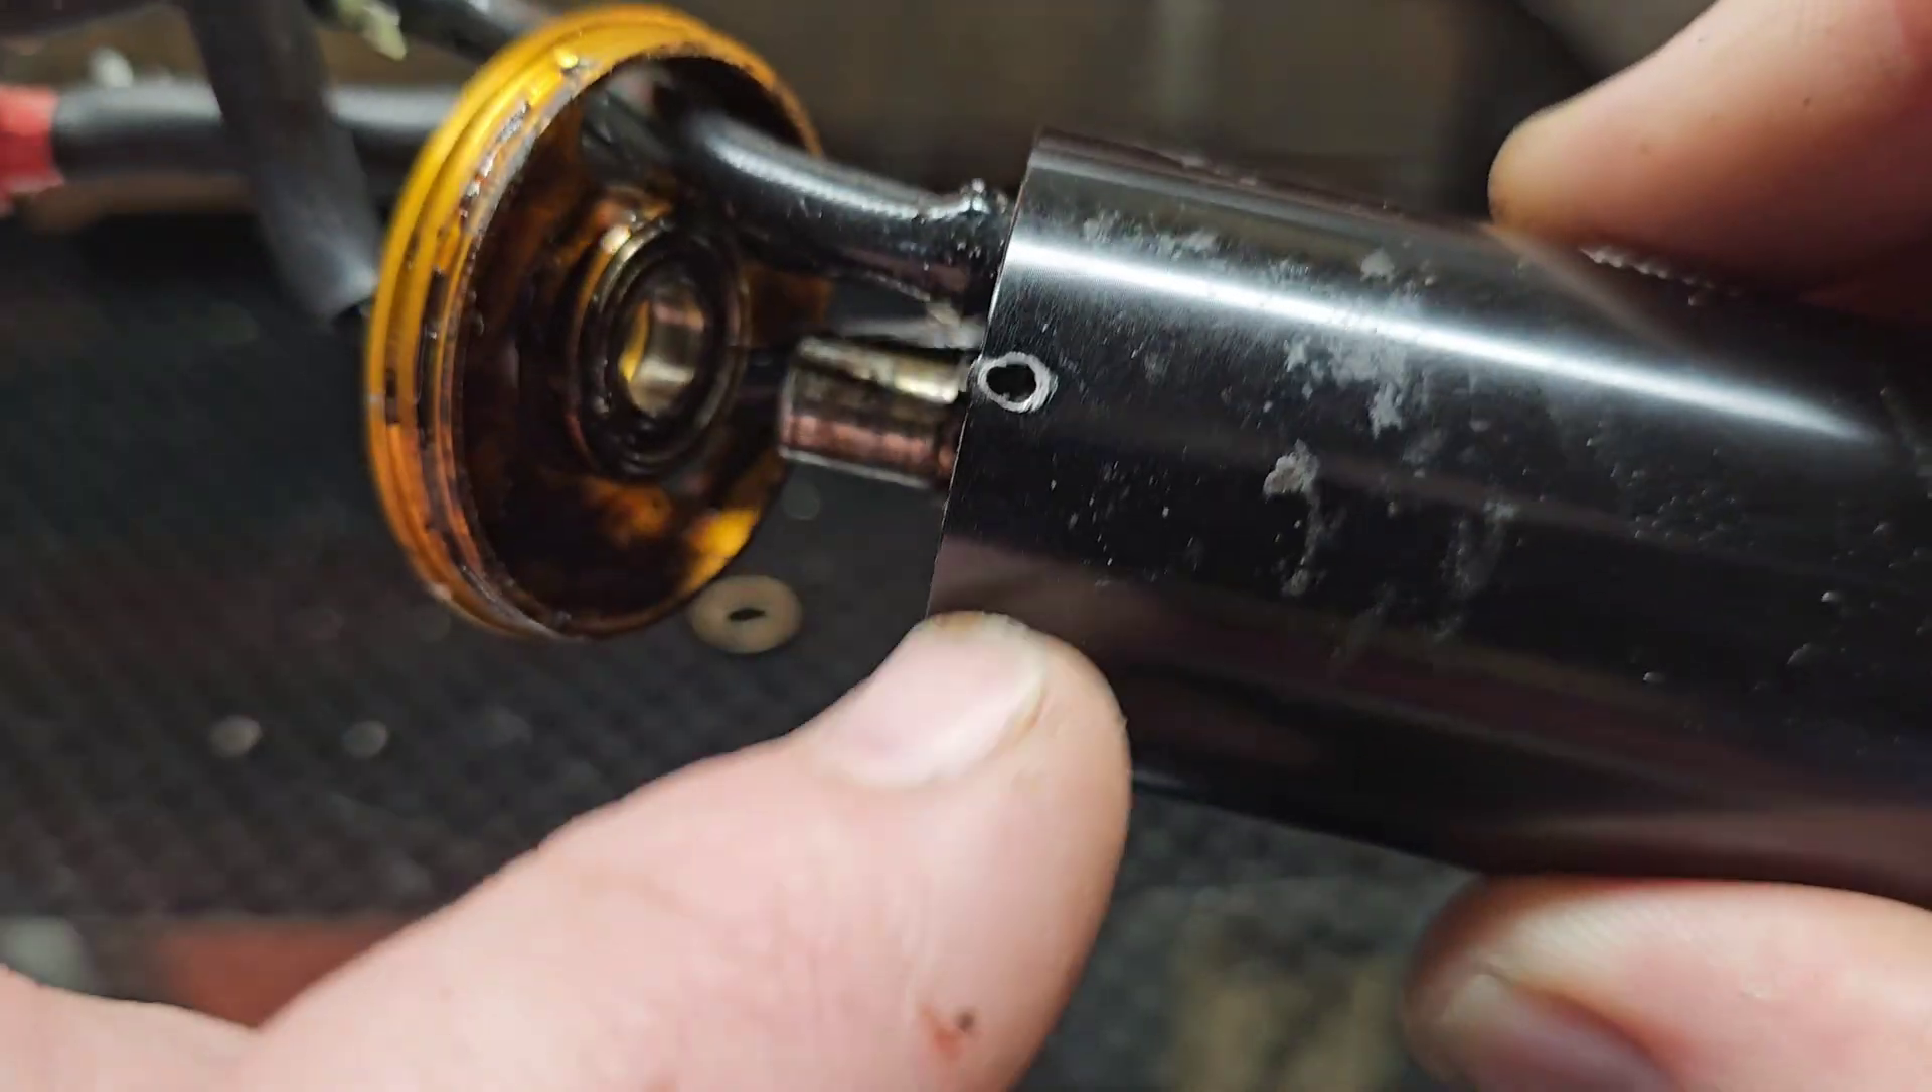So I pulled the end bell off and I was looking at the holes here.